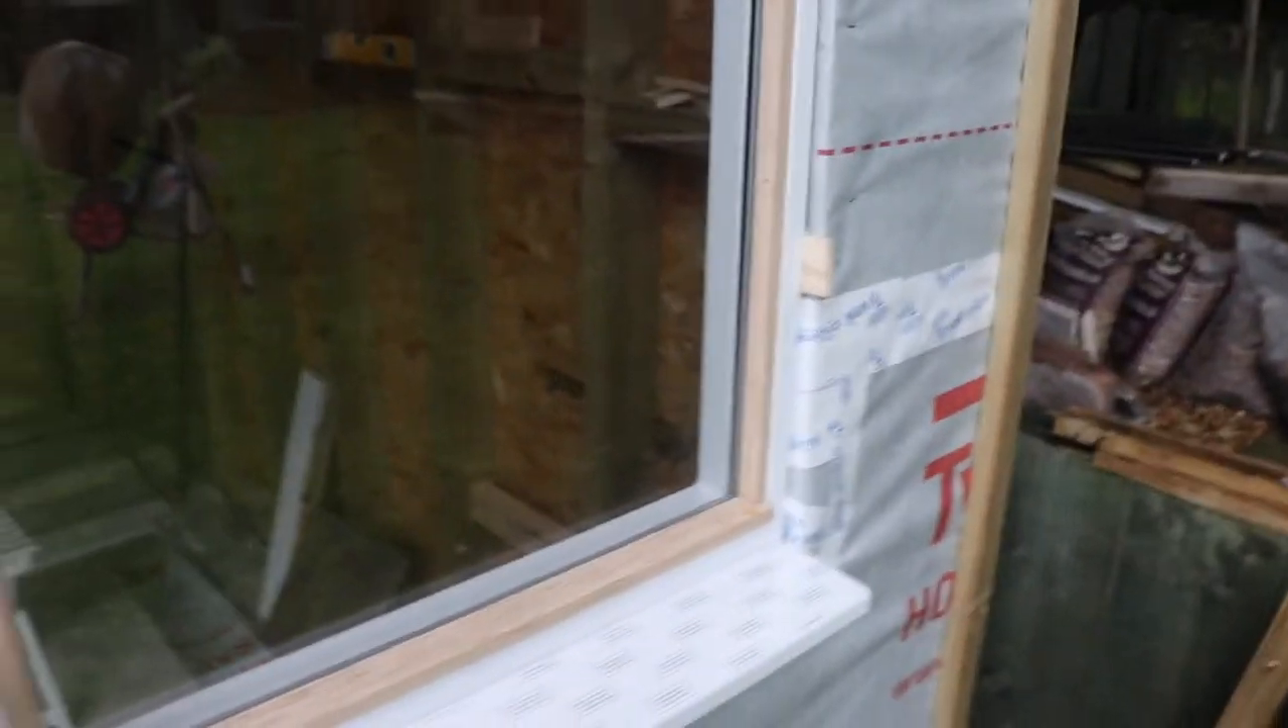I've got the glass in. Okay. And I've got the beading.